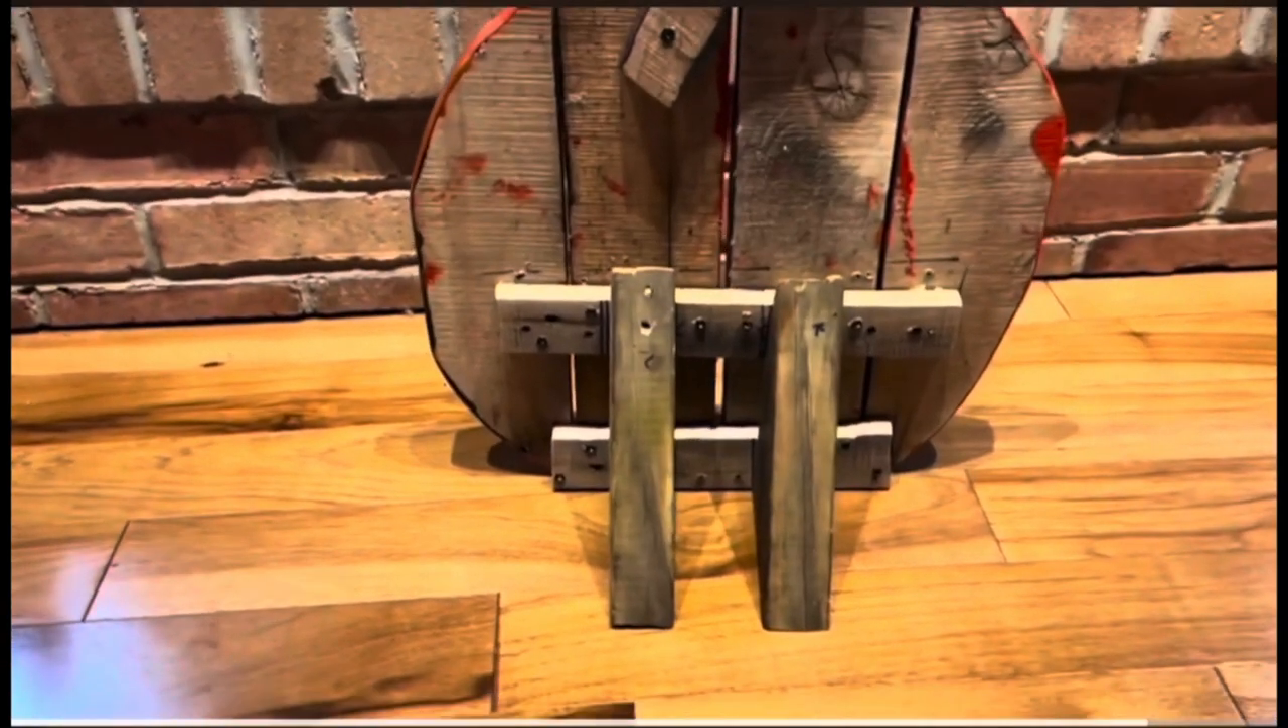We adhered the scrap wood stands. Here it is from the back side.